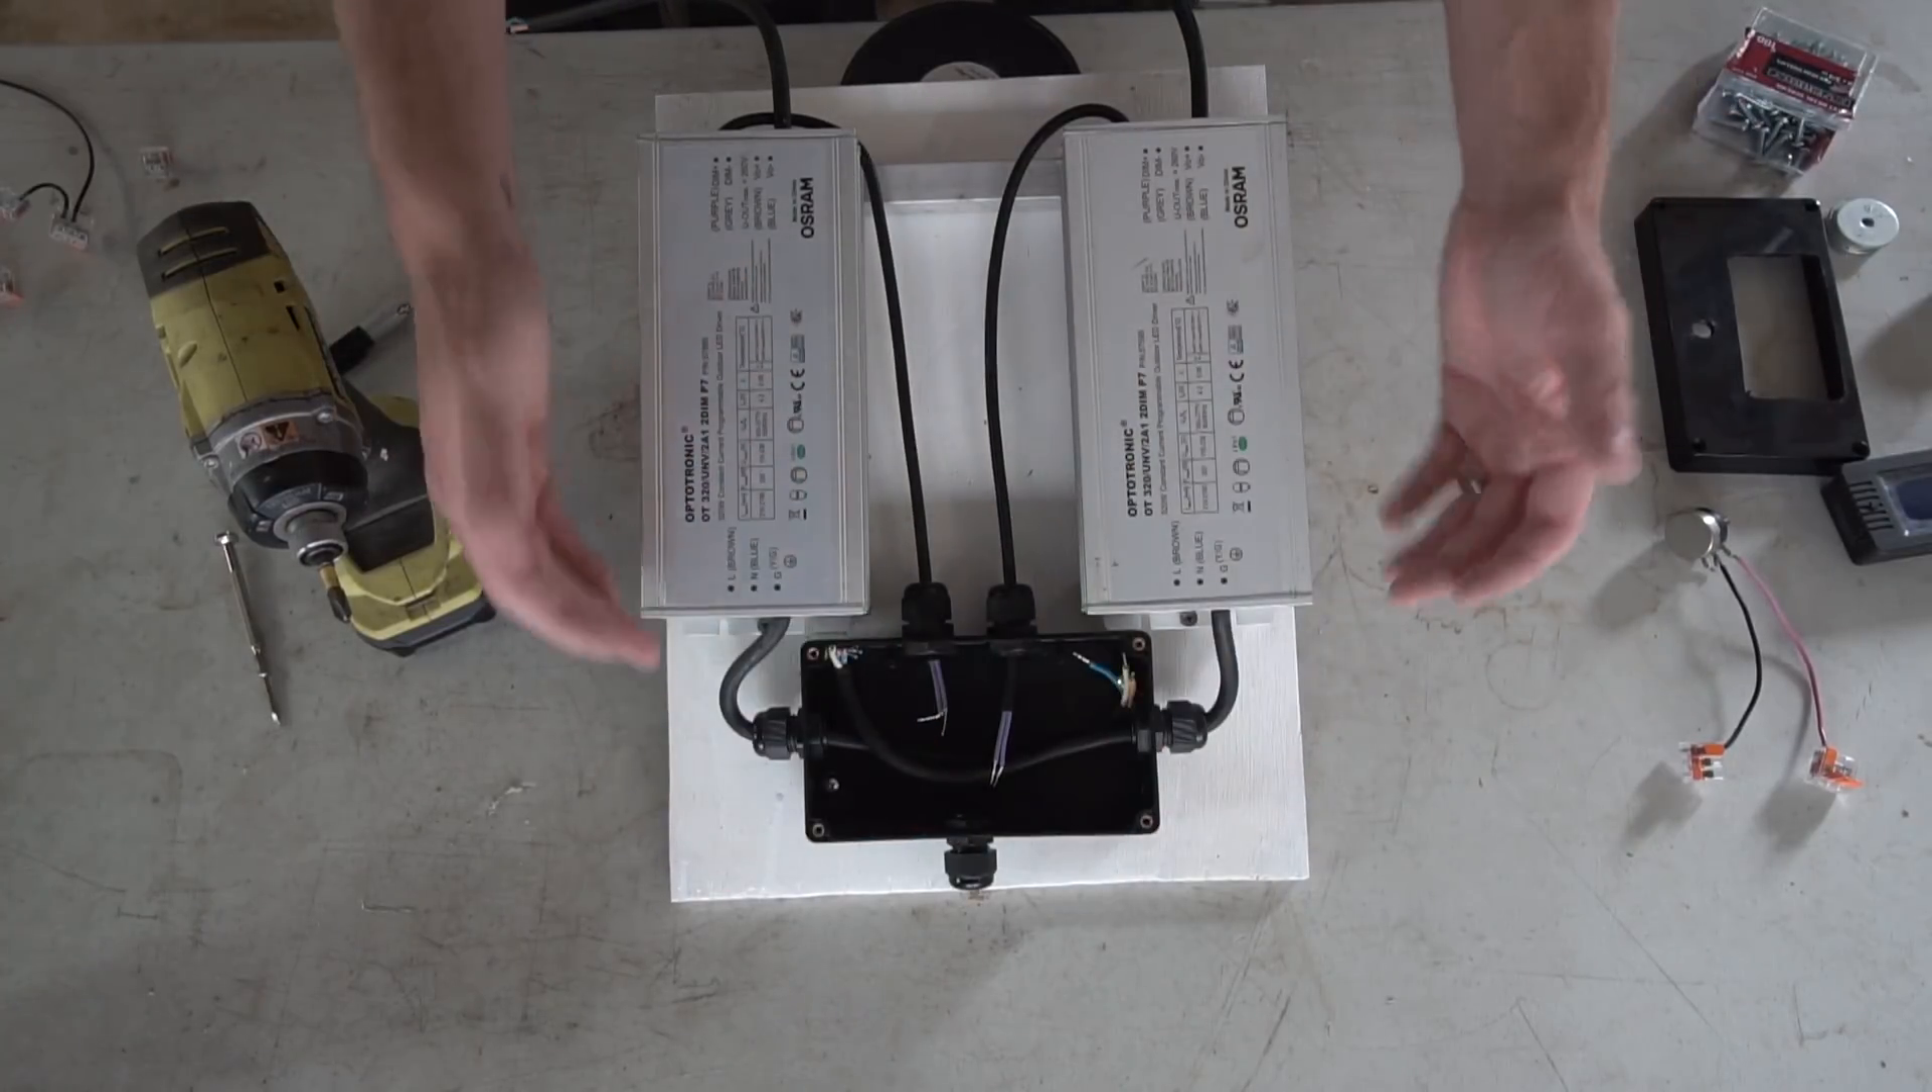We have the control wires routed down as well as the power cables routed down.